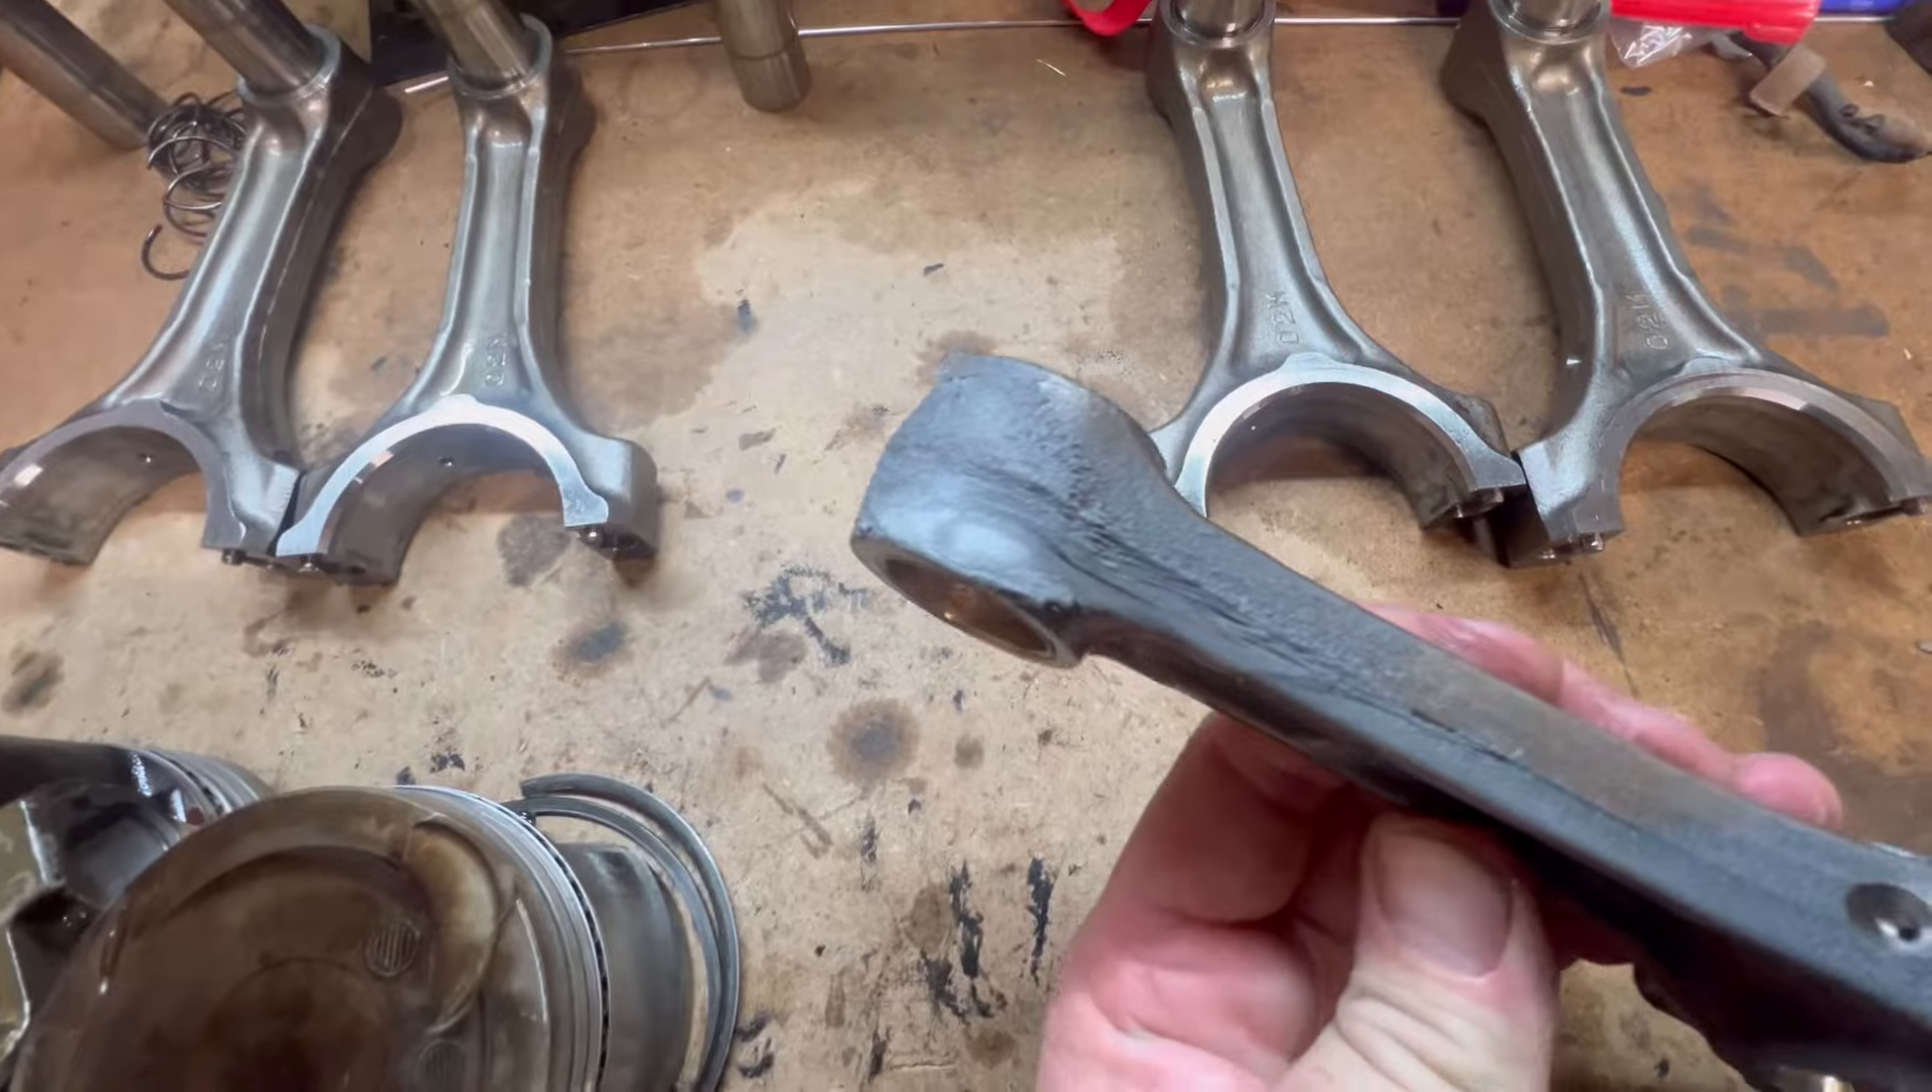All right, so I pulled all the pistons off of the rods.